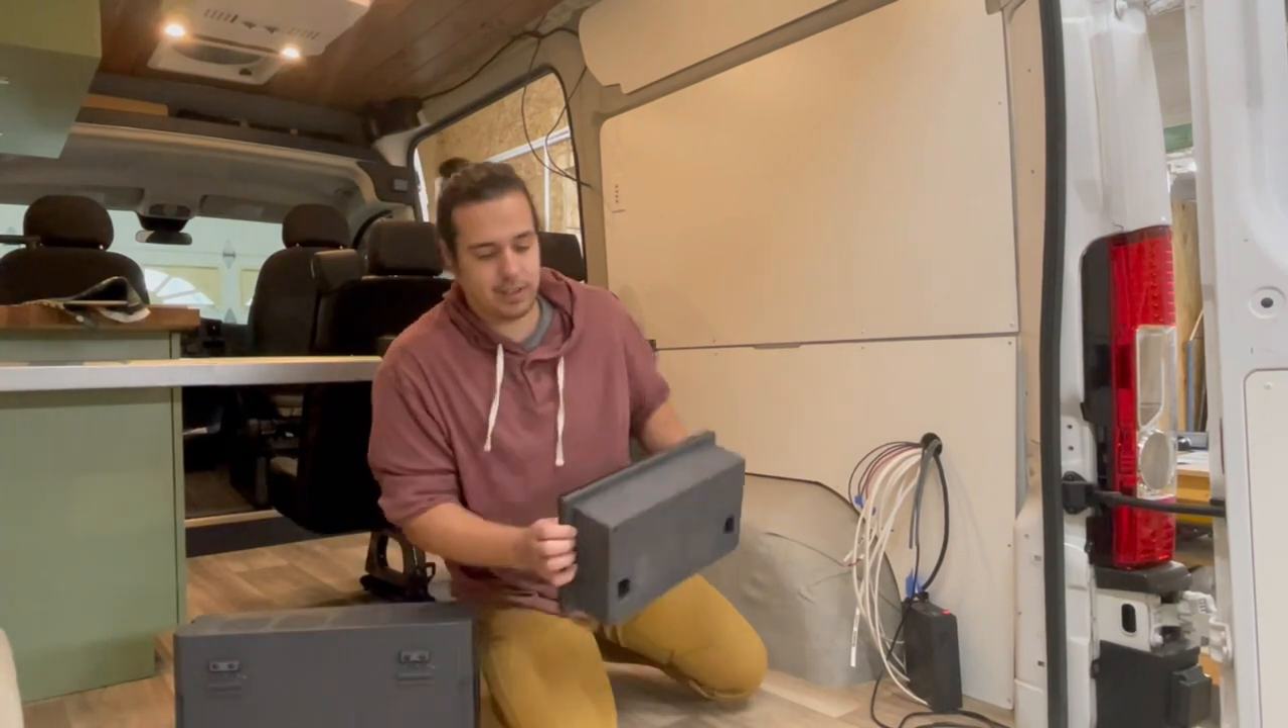Um and then what we're going to do we've got all of our wires like roughed out of the van in this corner right here so this is where our distribution panel is going to go.